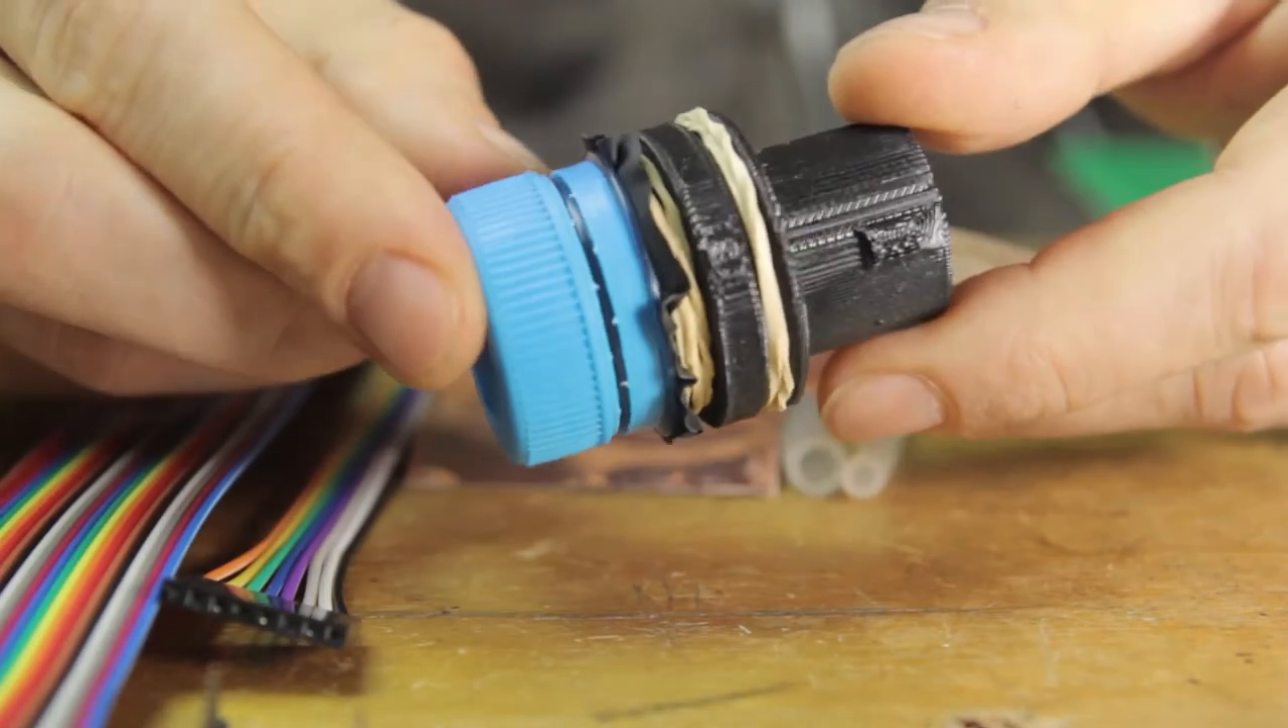So you can see this is a two-piece print and the bottle top fits inside it like this.